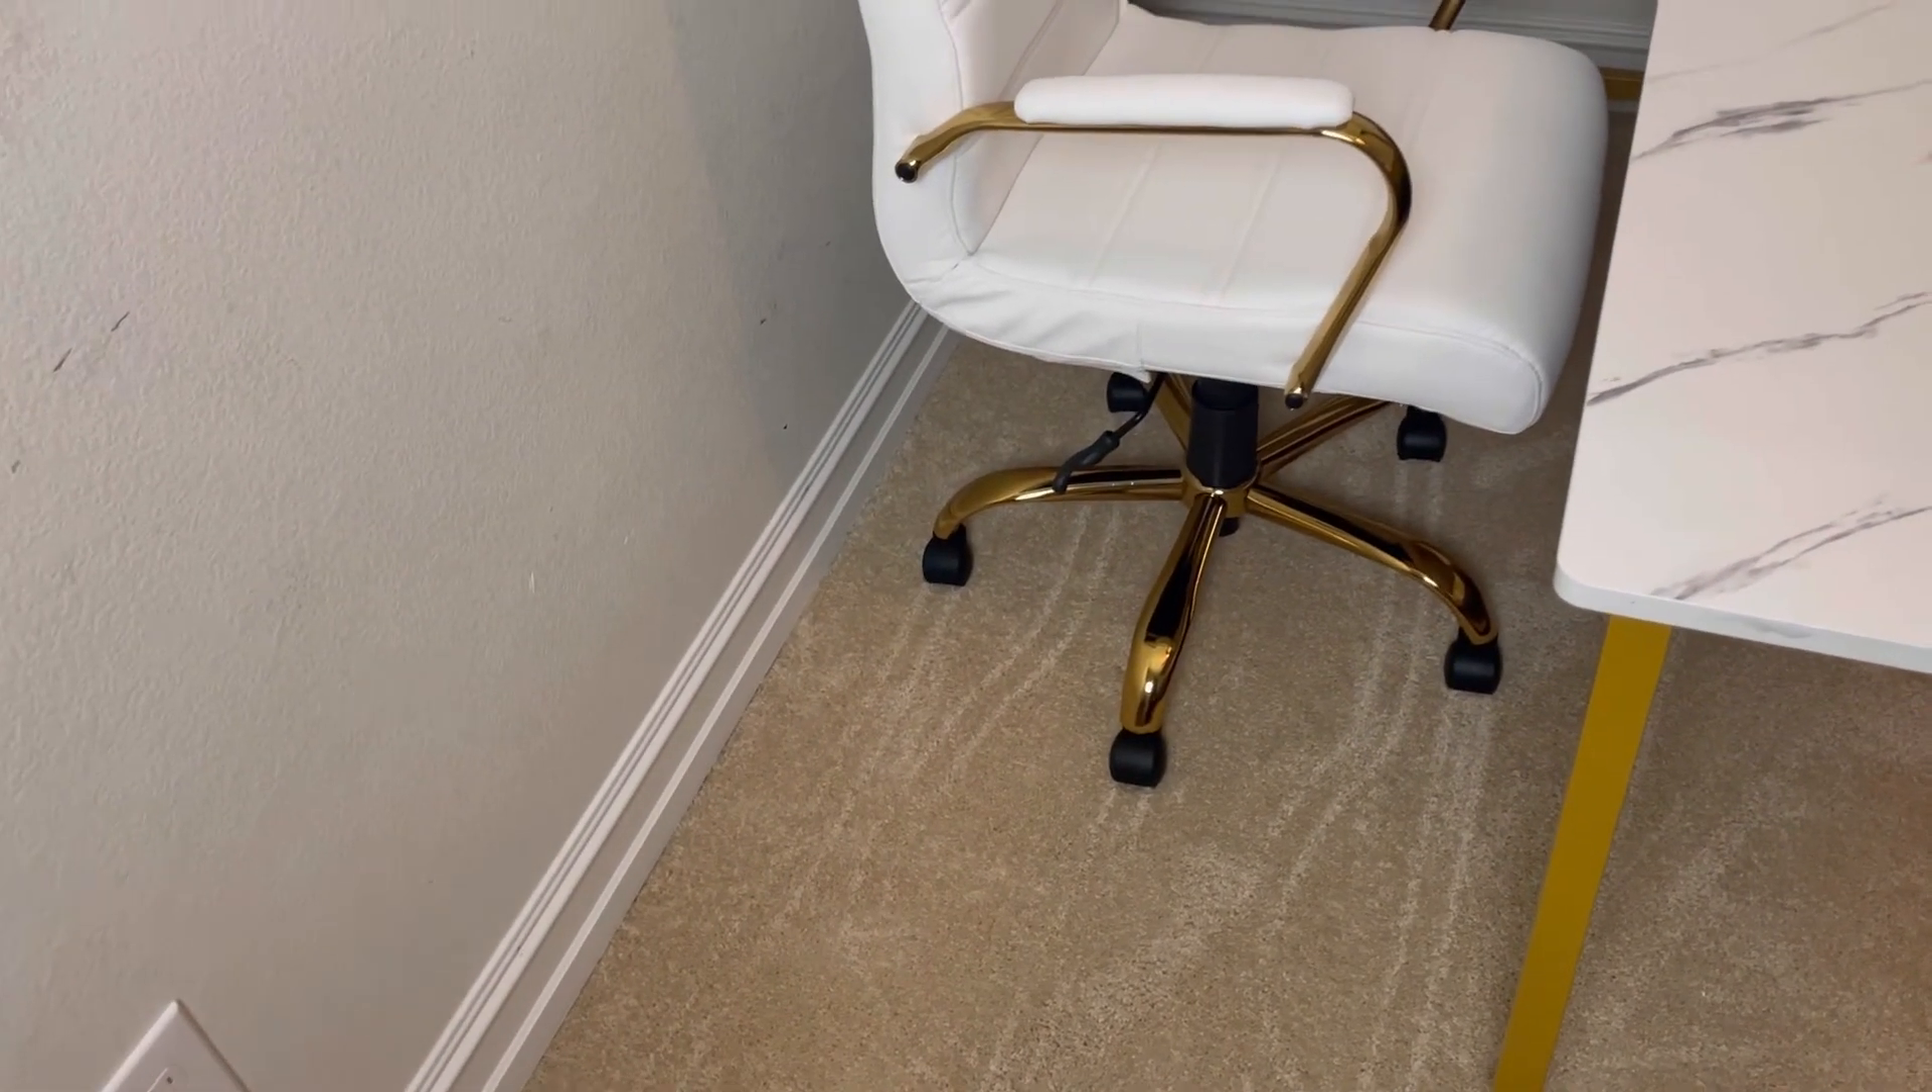And here is that chair all assembled.